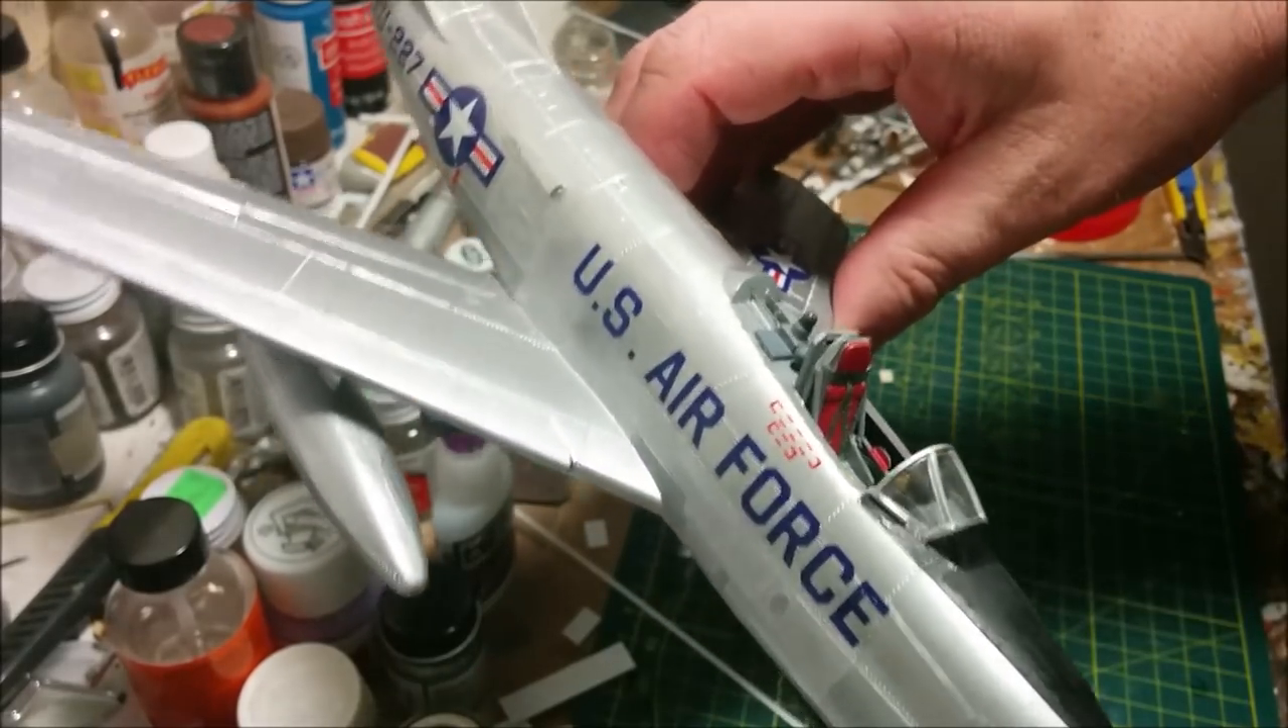As you can see the decals are on.